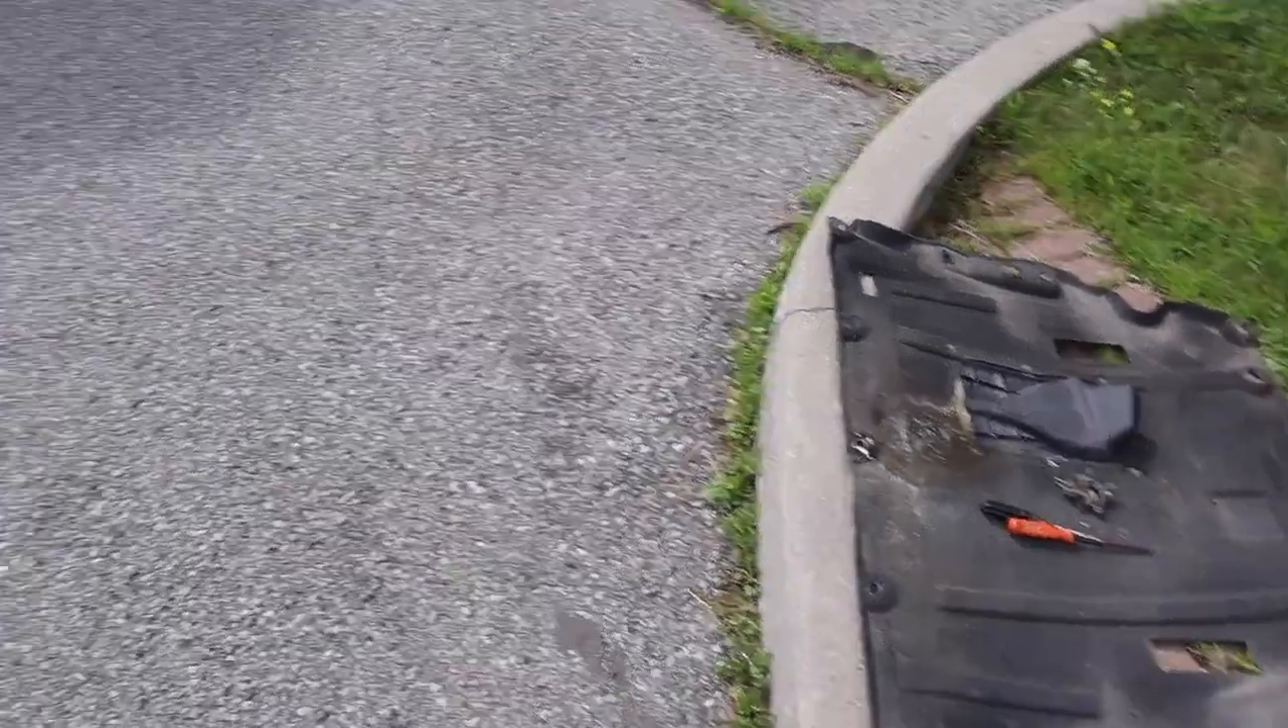Alright so I haven't put the belly pan back on.